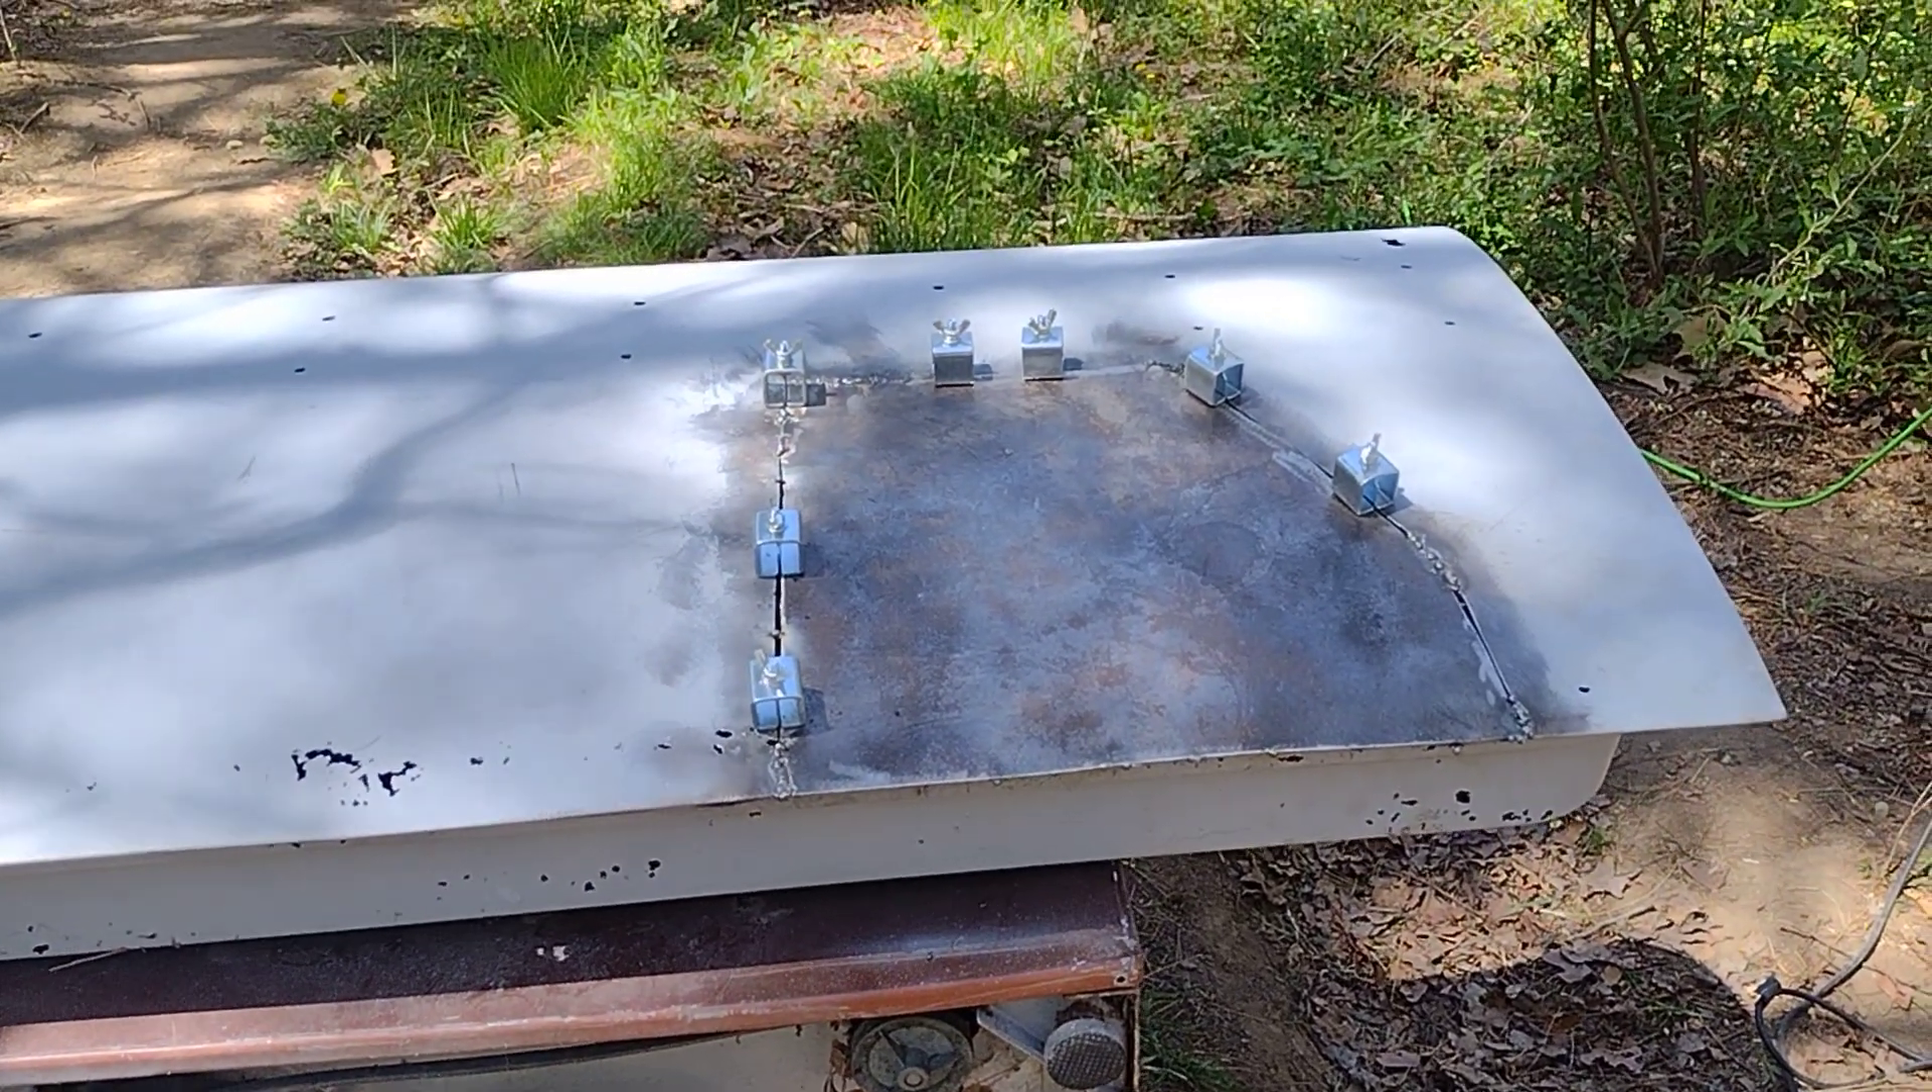I got our patch panel got it fitted real nice so went ahead and threw a few welds around it.